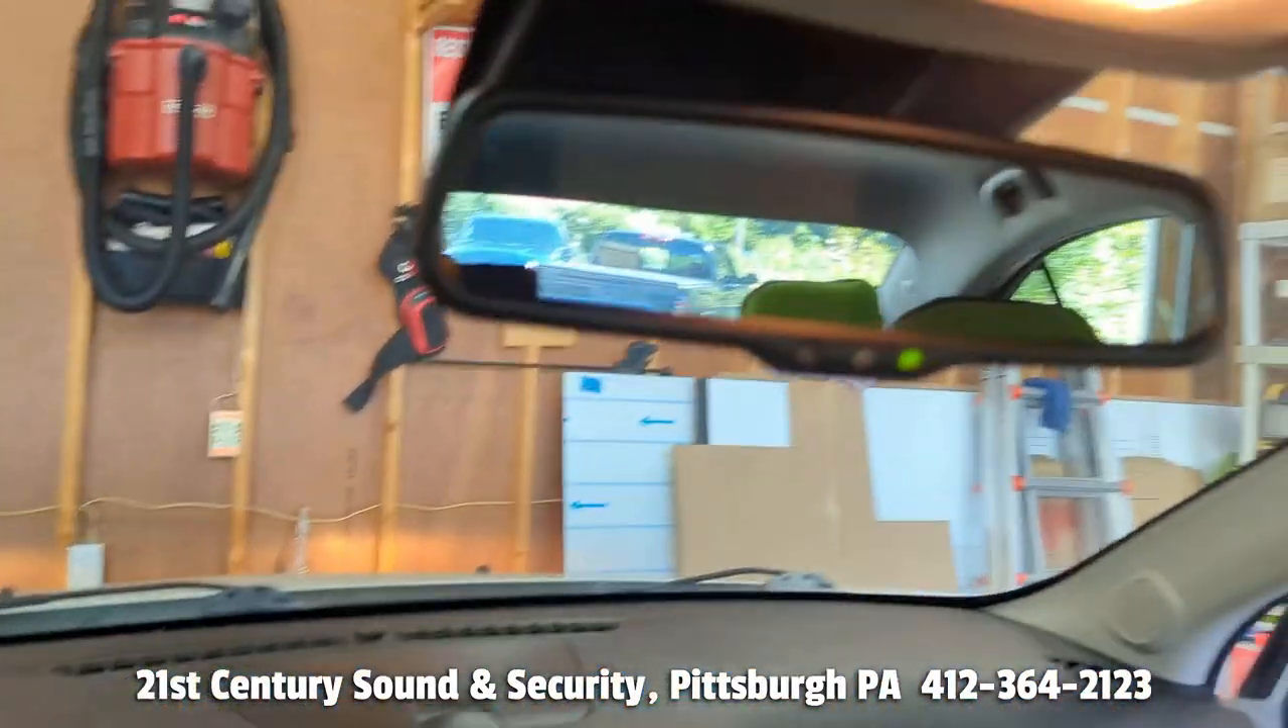Alright, our mirror is all installed.